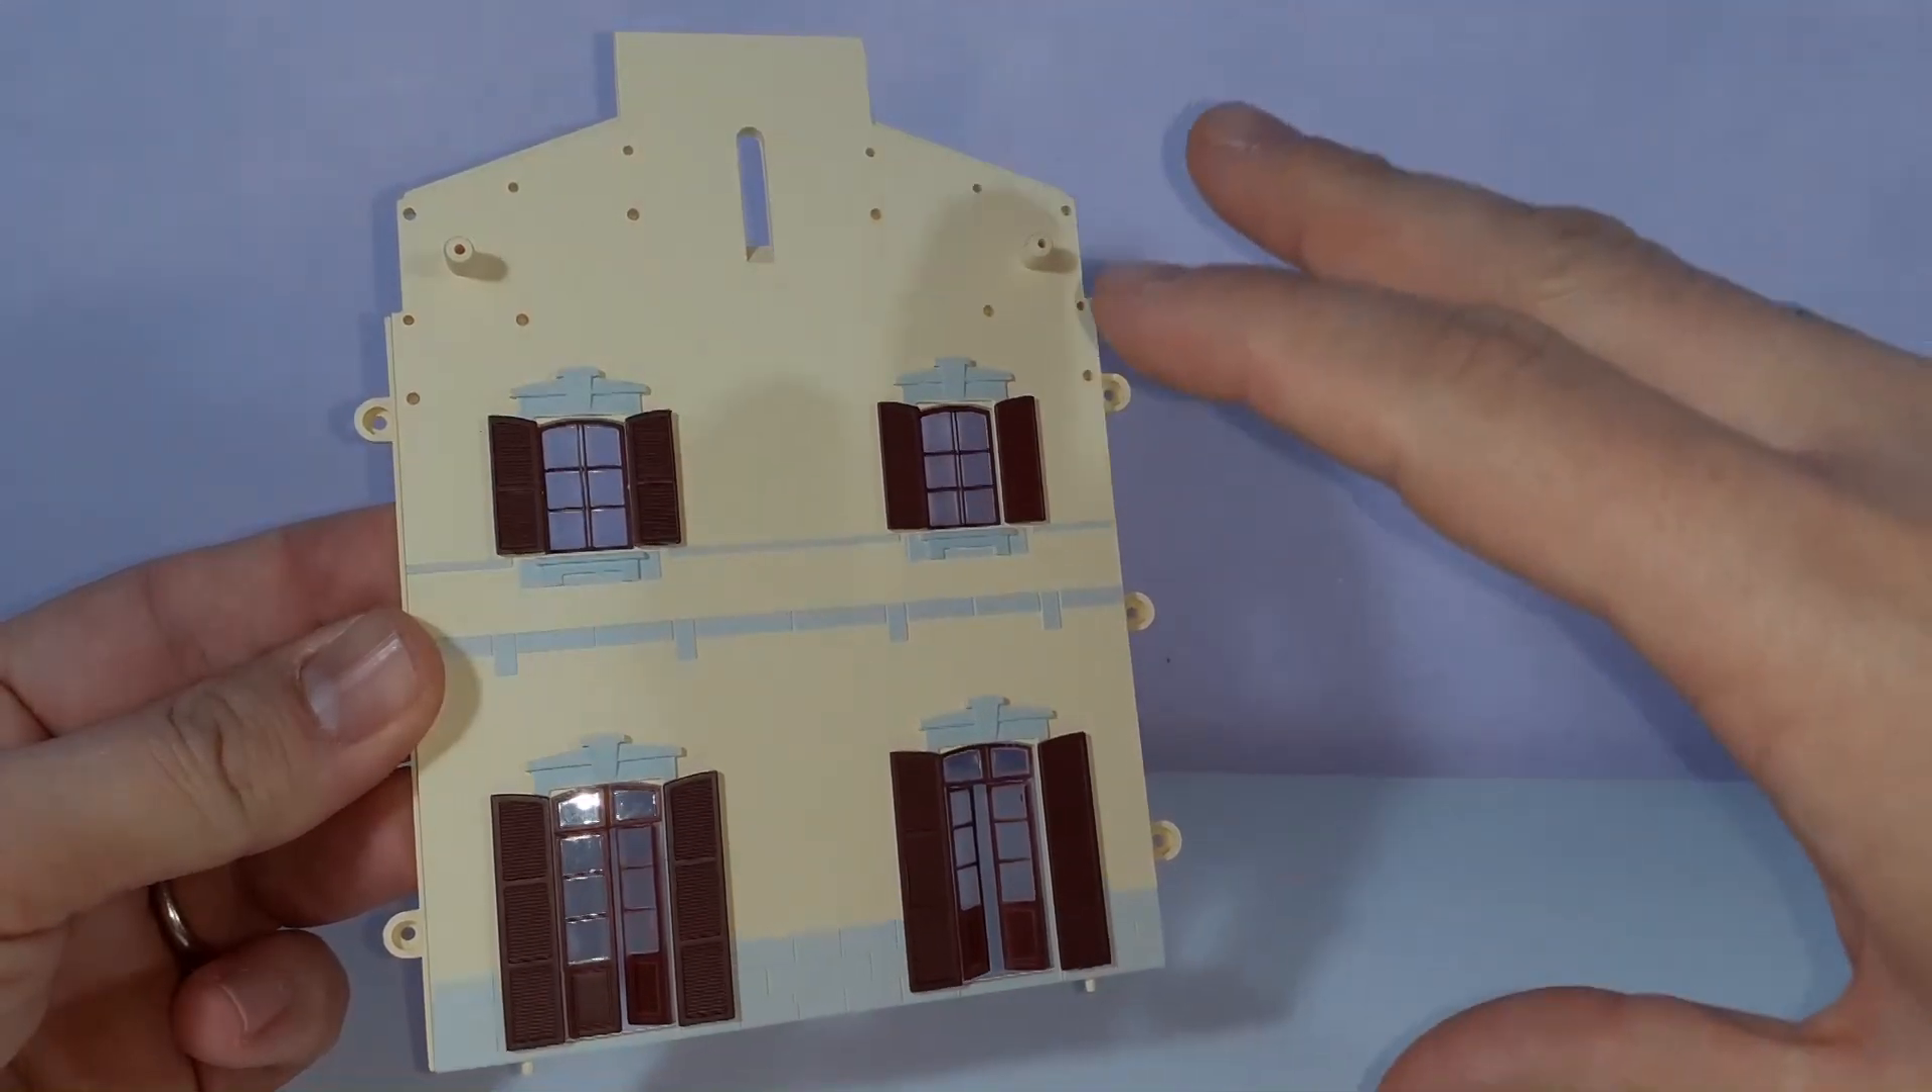Ecco come si presenta la facciata della stazione Isel dopo che abbiamo assemblato le due finestre con le persiane e le due porta finestre con le relative persiane.